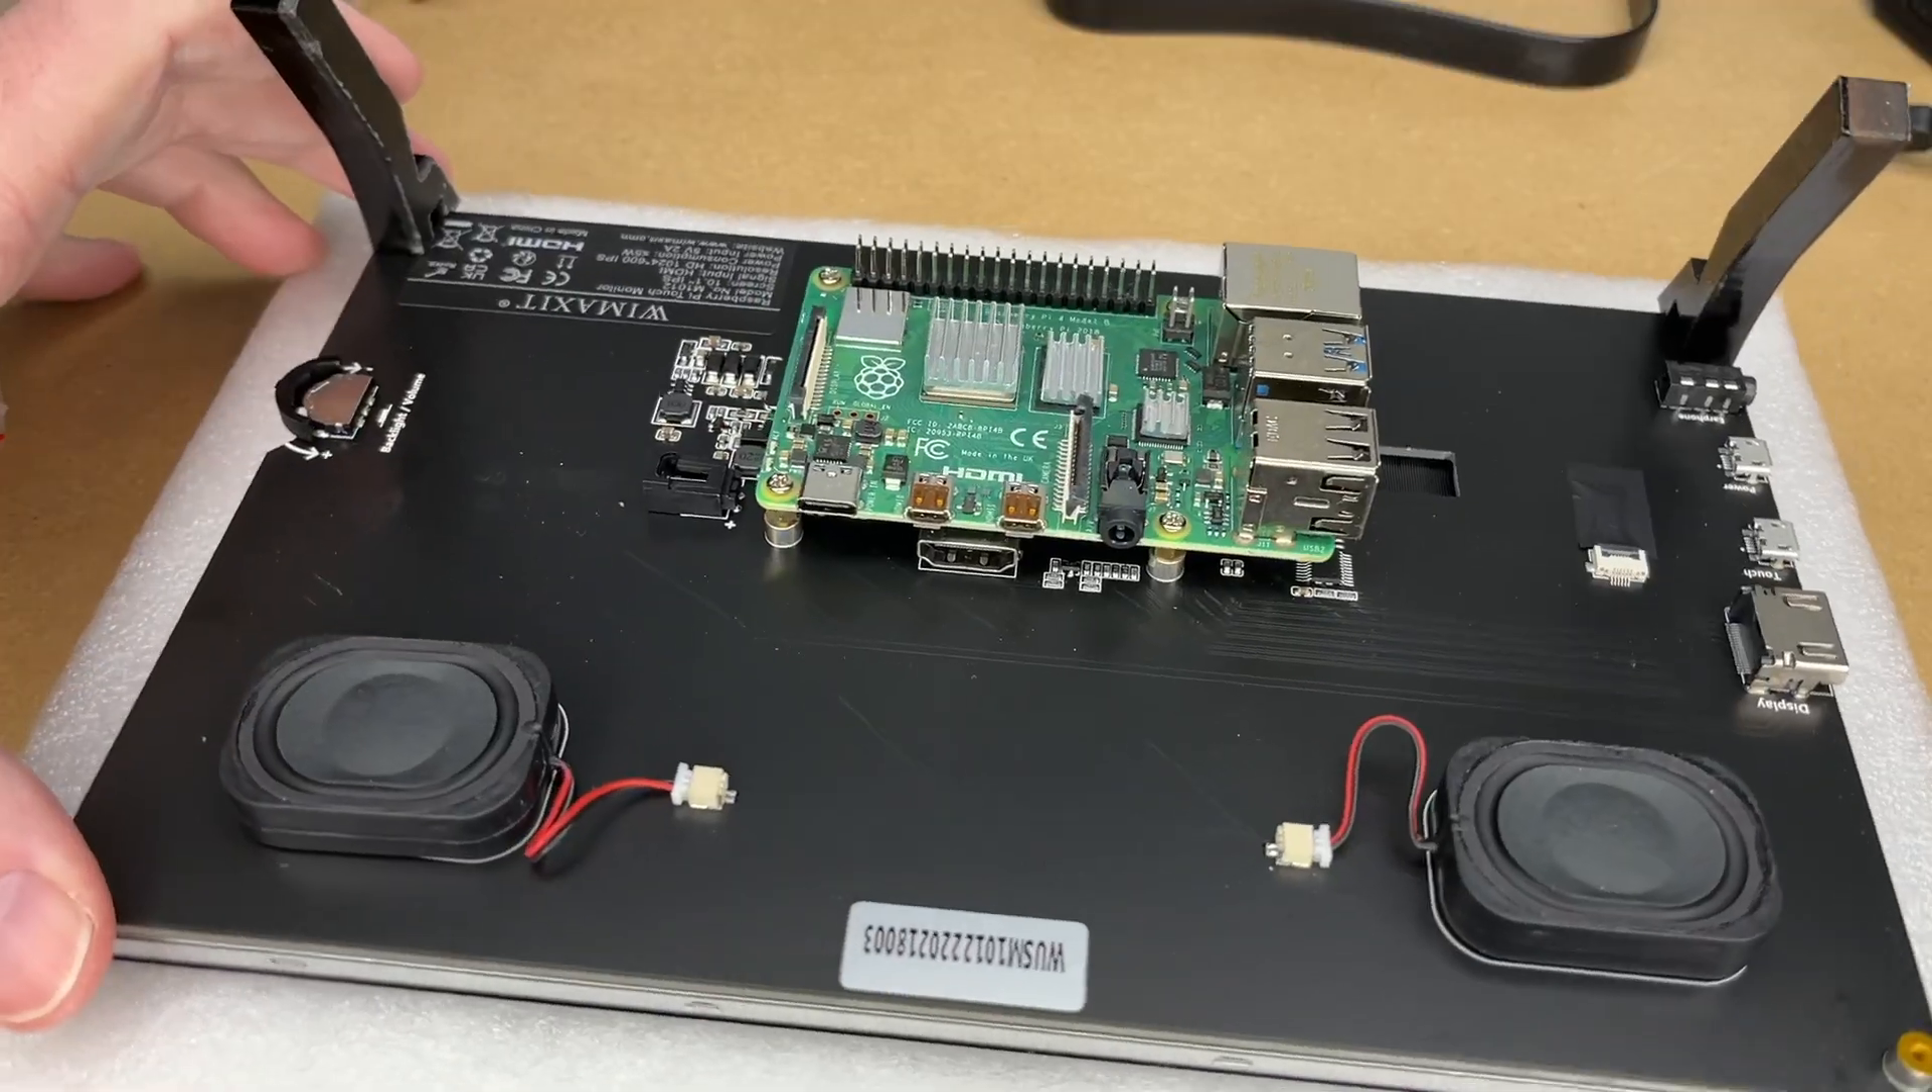Okay, I have the Raspberry Pi mounted here.